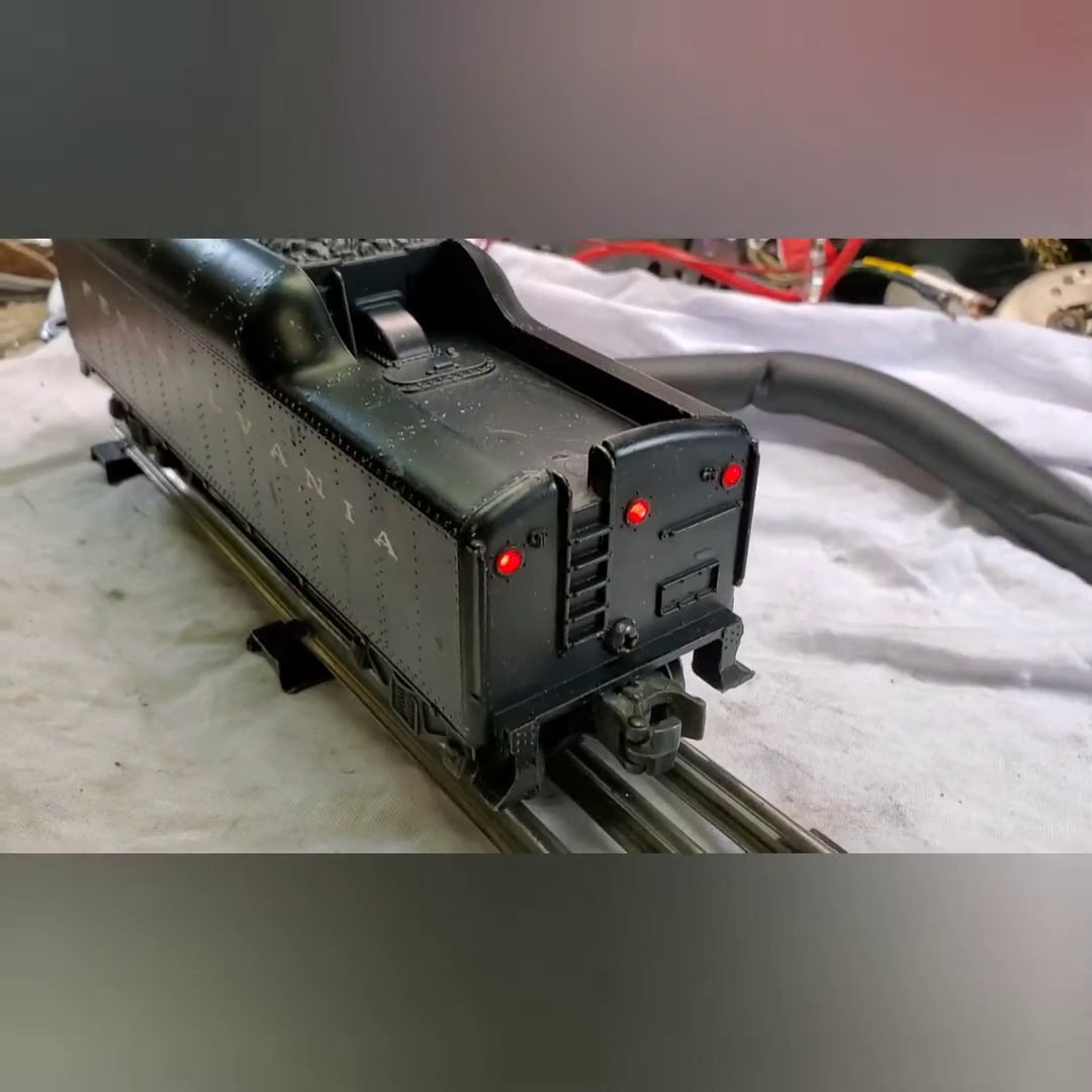So we put three LED's in the empty holes.